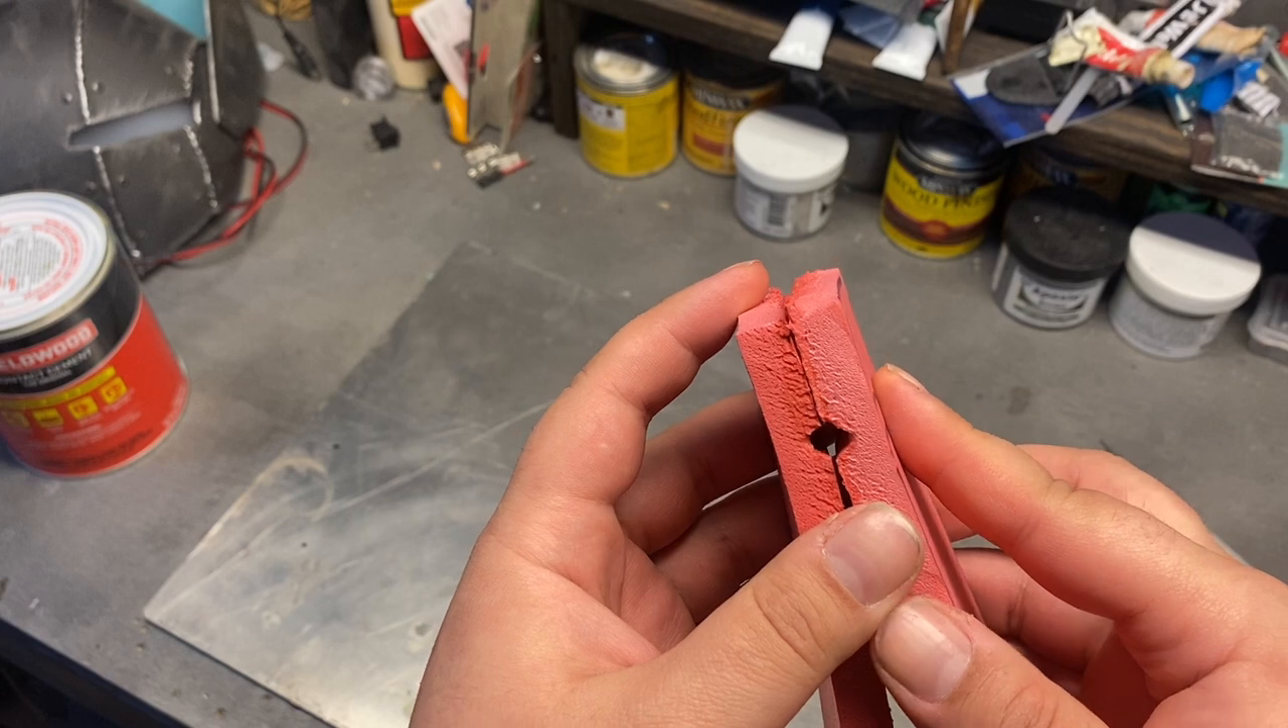Now the edges of these pieces didn't line up perfectly, which is no big deal, that happens sometimes.